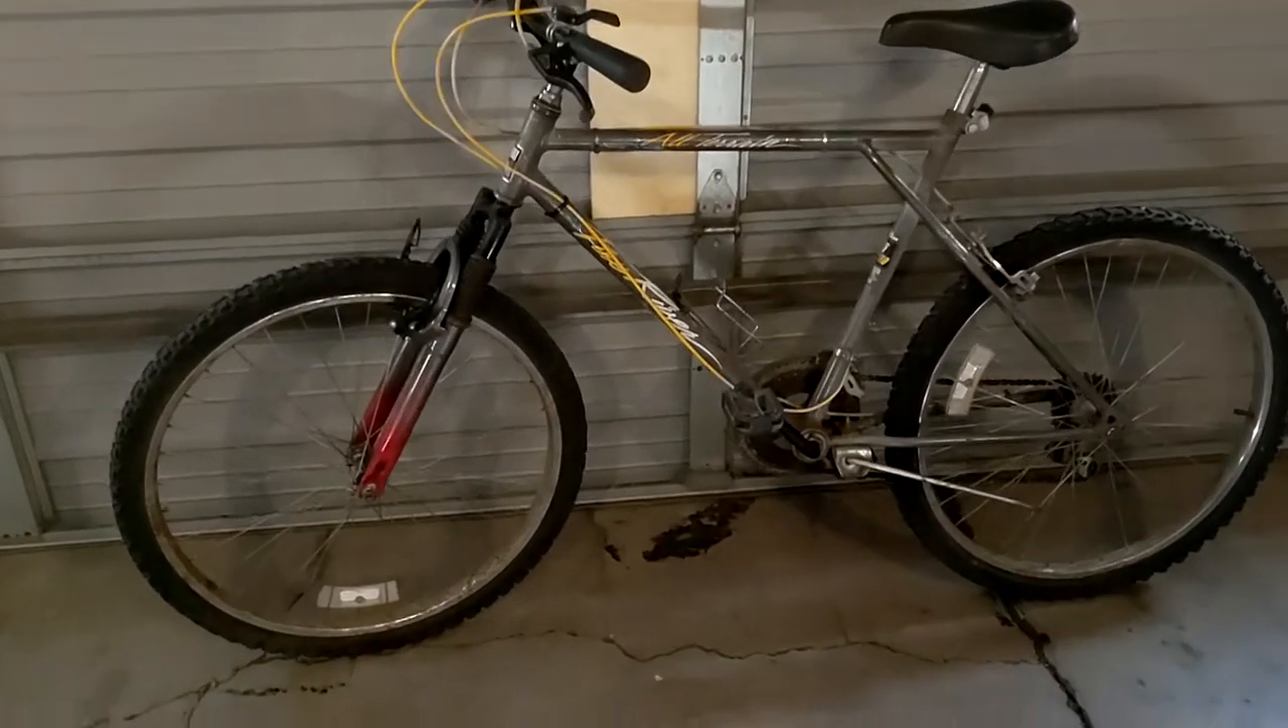We now have suspension on the front.